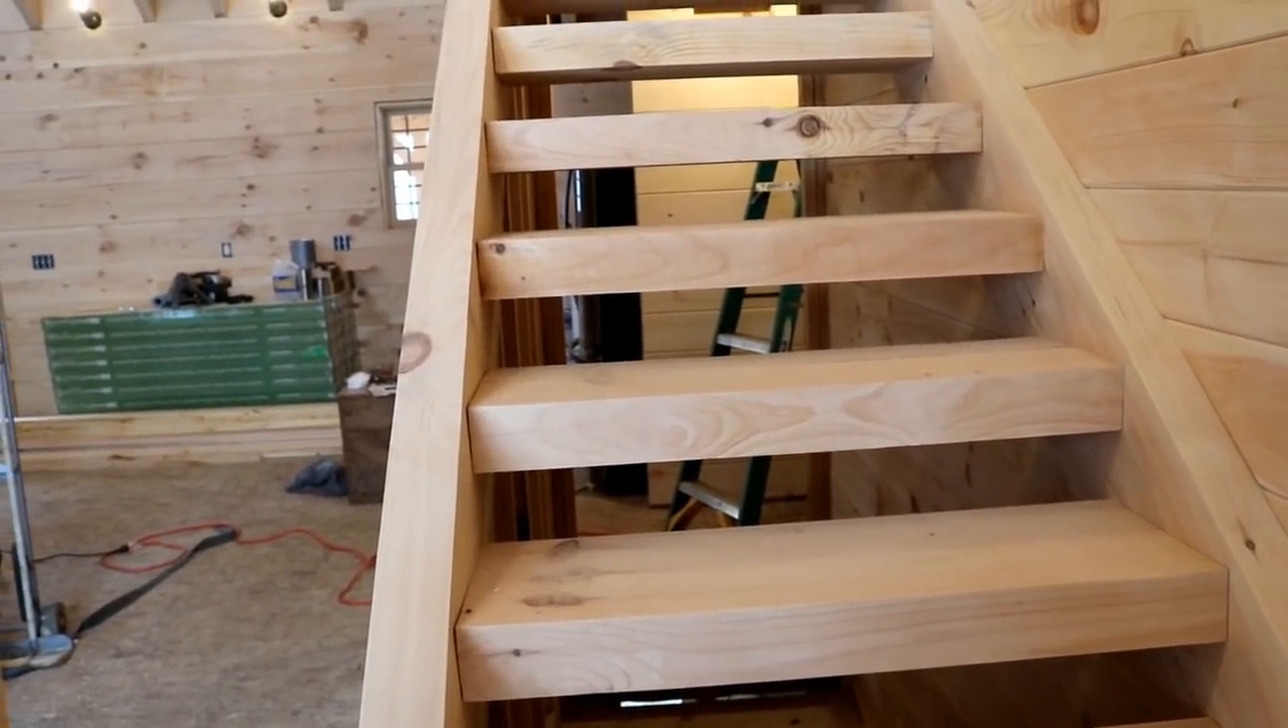So right now the the treads are open tread design and today we're going to be closing these in.